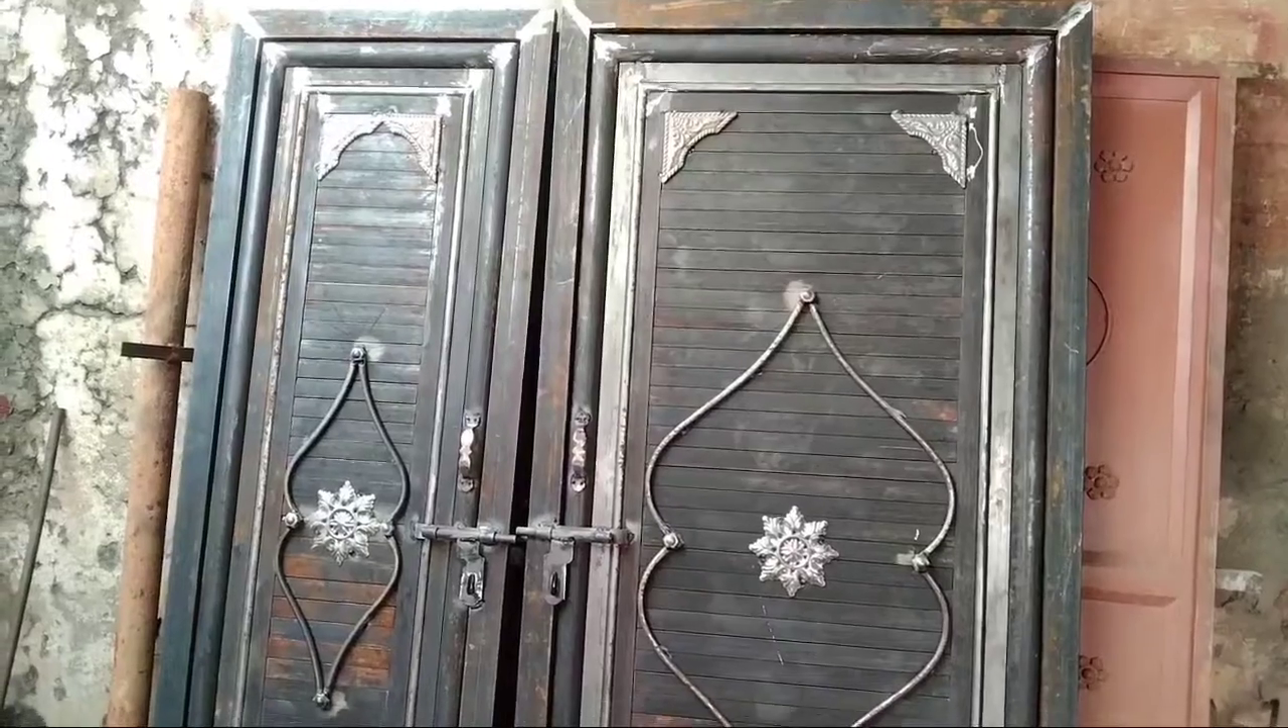ہمارا دروازہ تیار ہو چکا ہے اس پر ہم نے ہینڈل وغیرہ سب کچھ لگا دیا ہے۔